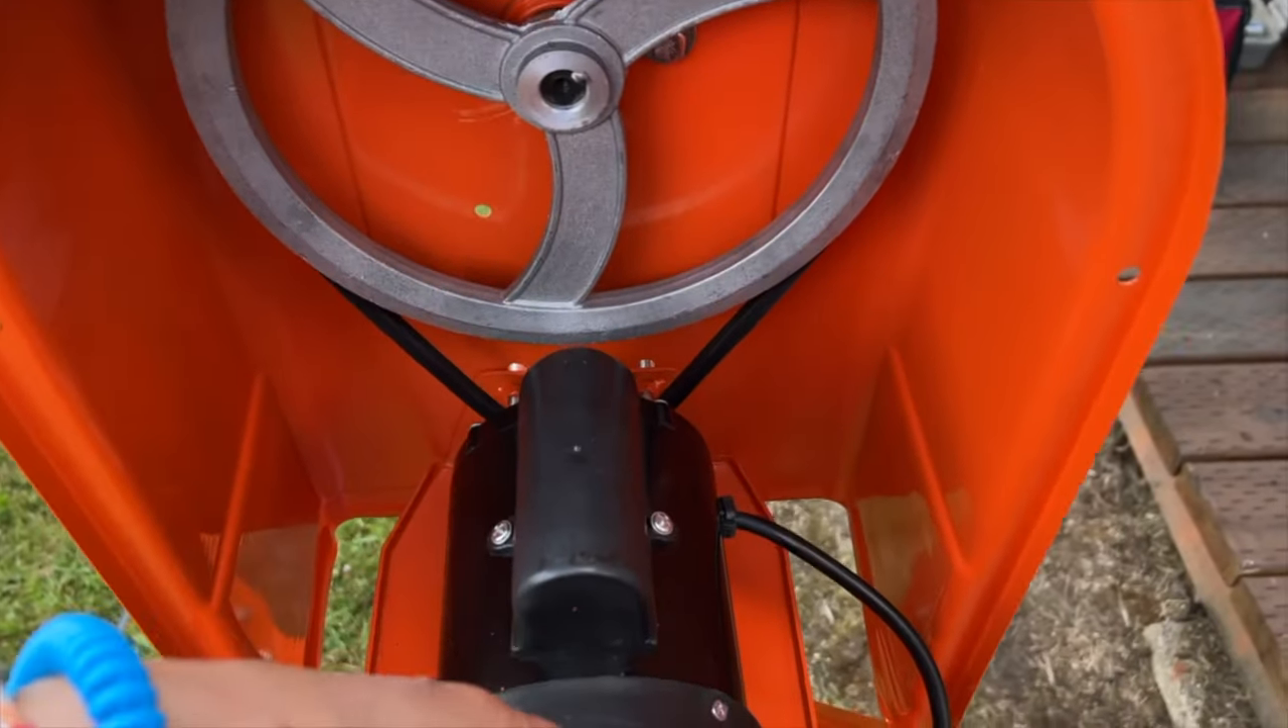Got the belt and the pulley on and mounted.